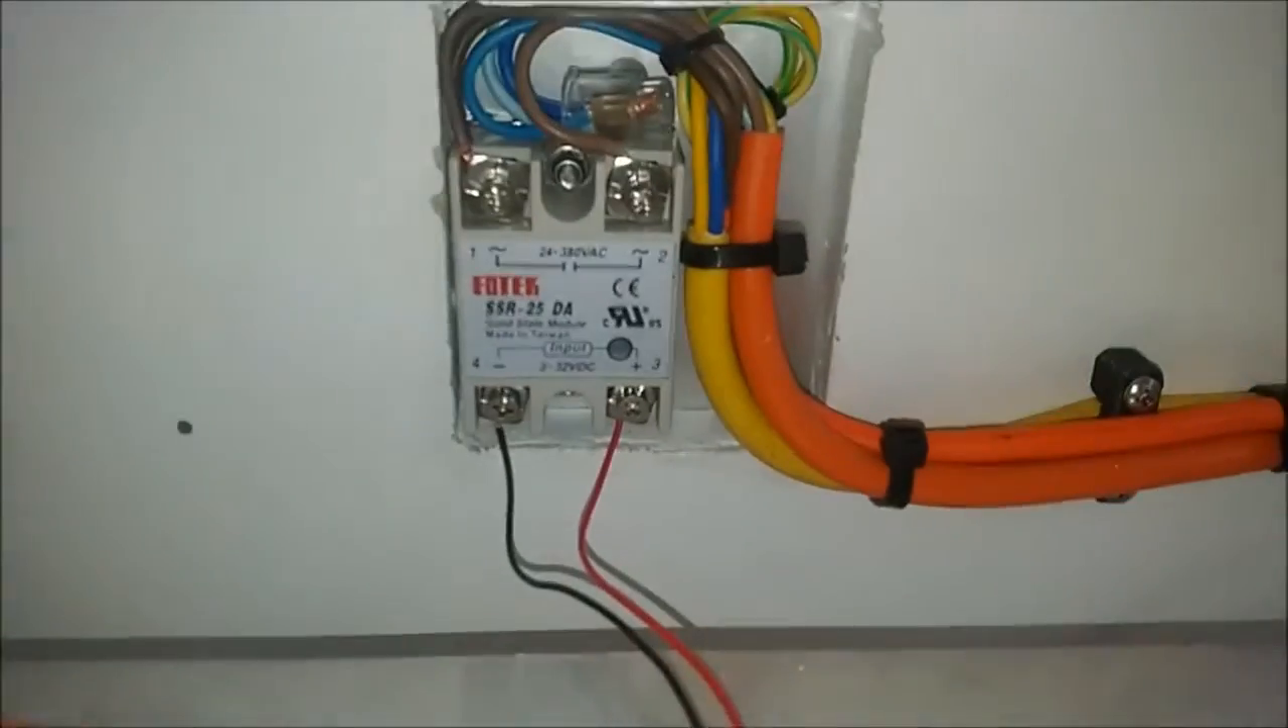I just thought I'd show you the Solid State Relay Module just before I put the cover on.